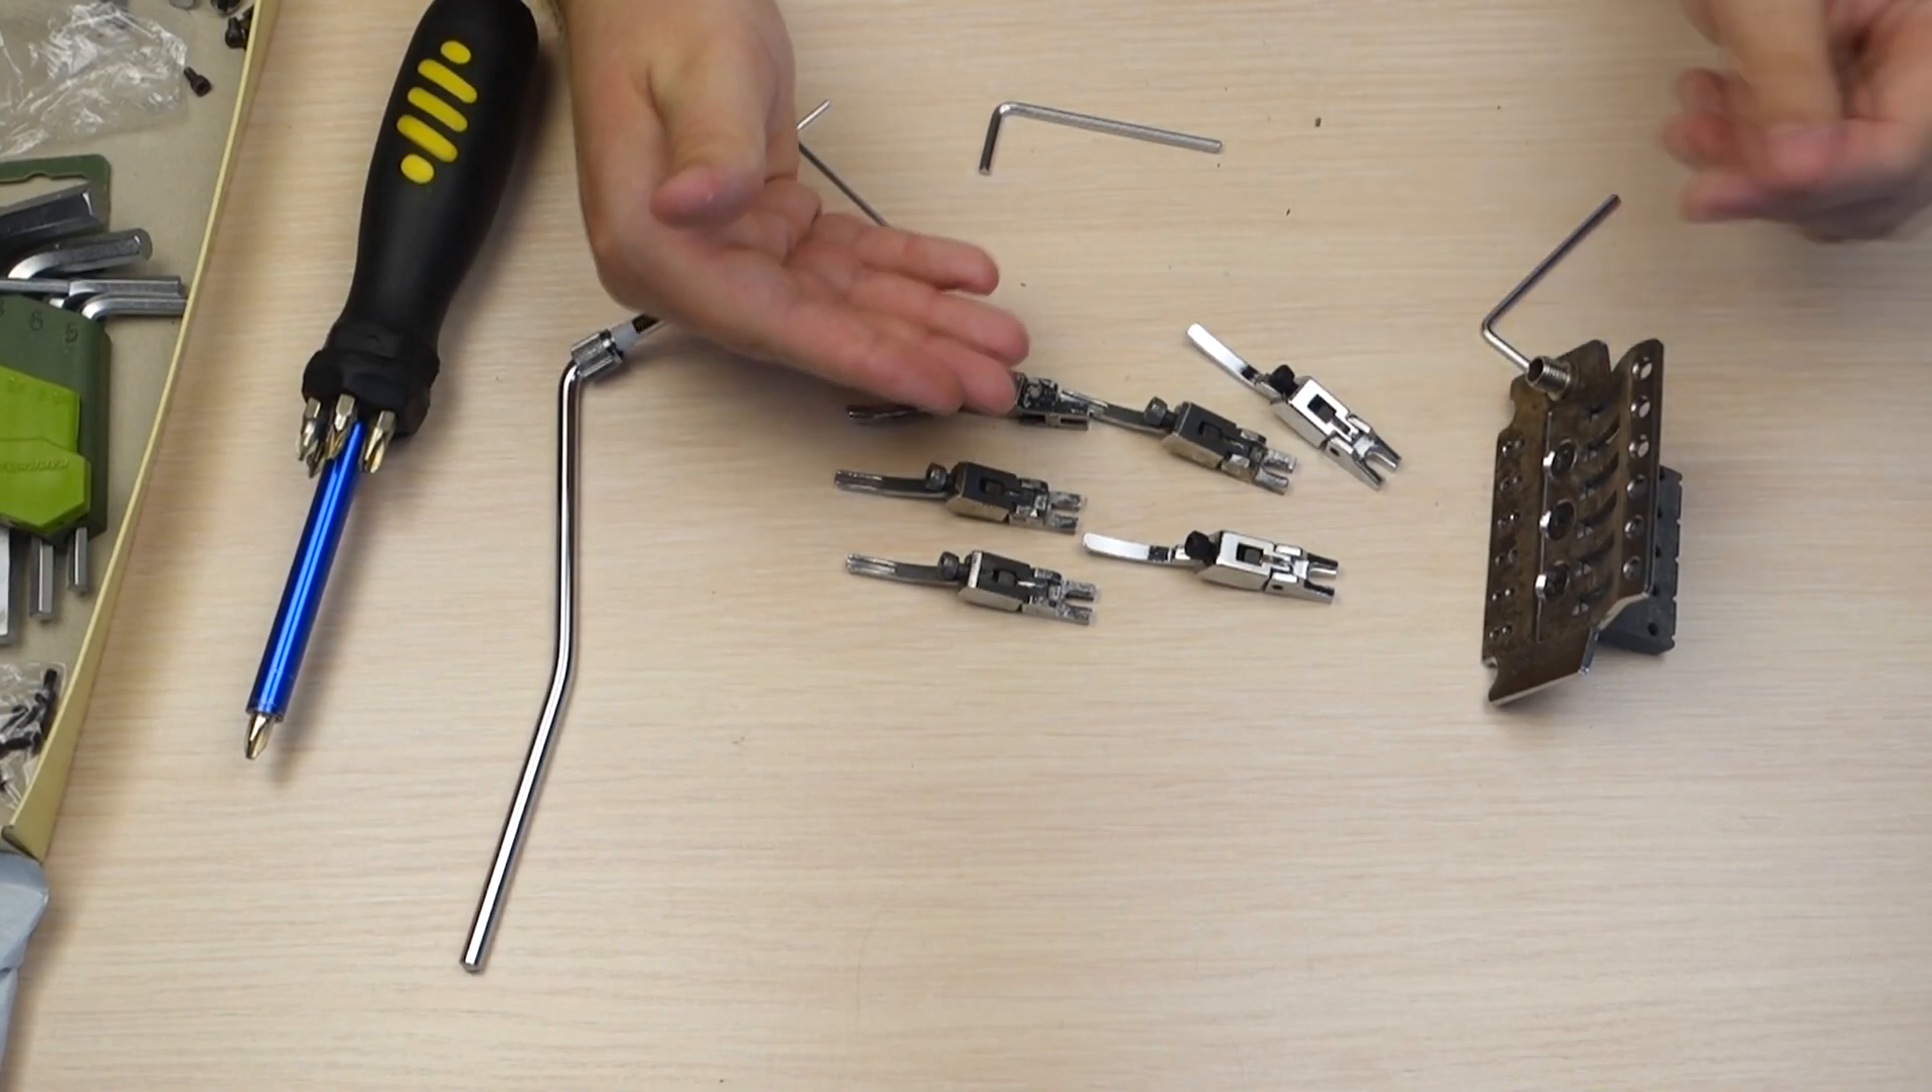Теперь осталось установить седла на Флойд Роуз.